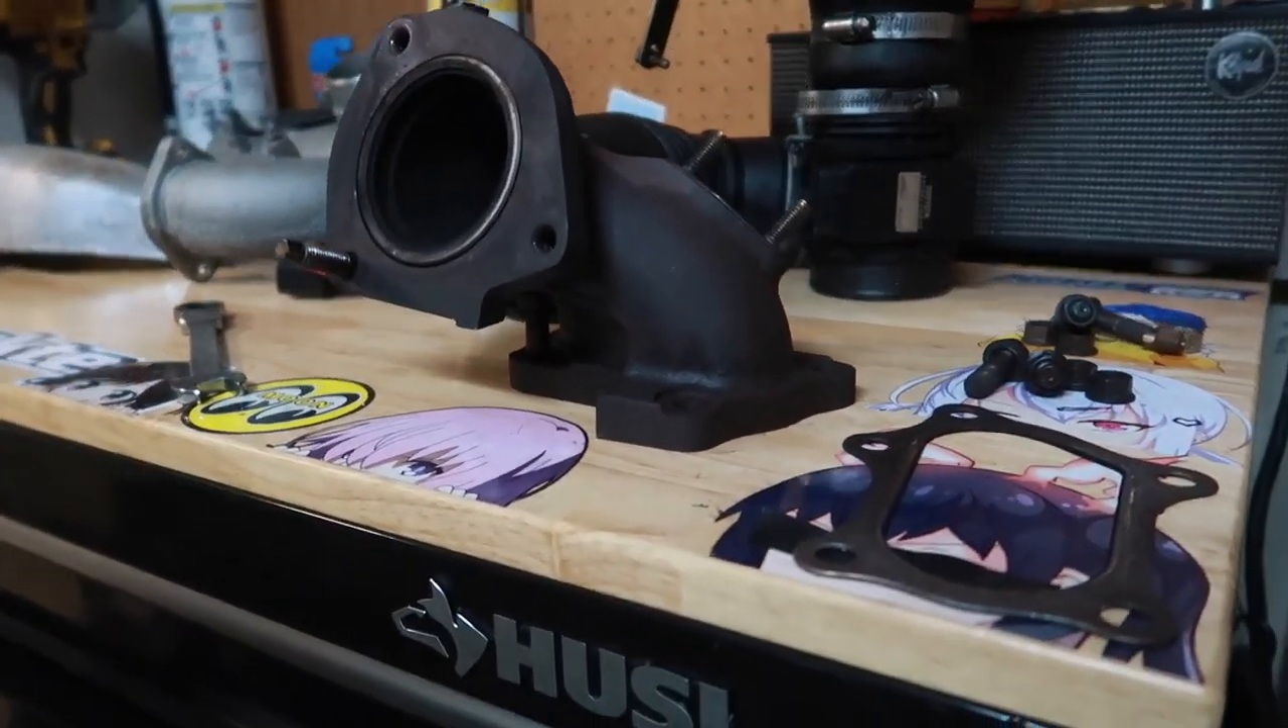About half of the day later I finally finally got the turbo elbow off.